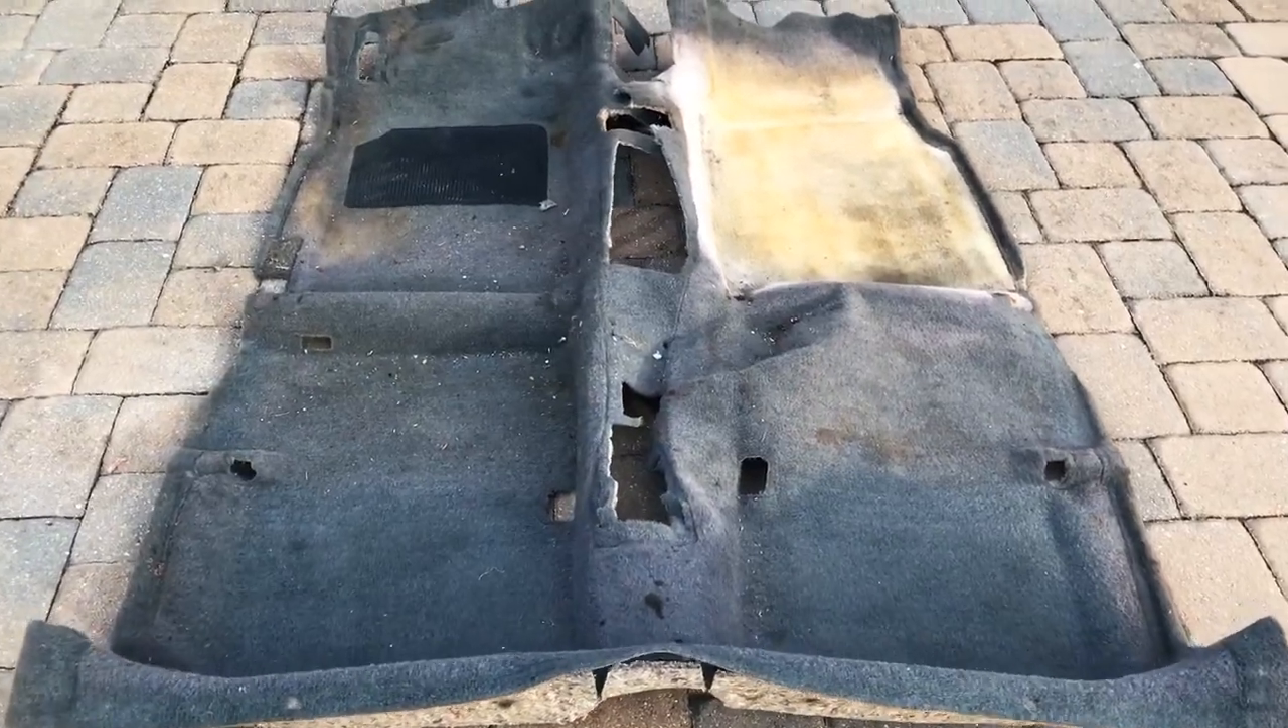And so the carpet is out.